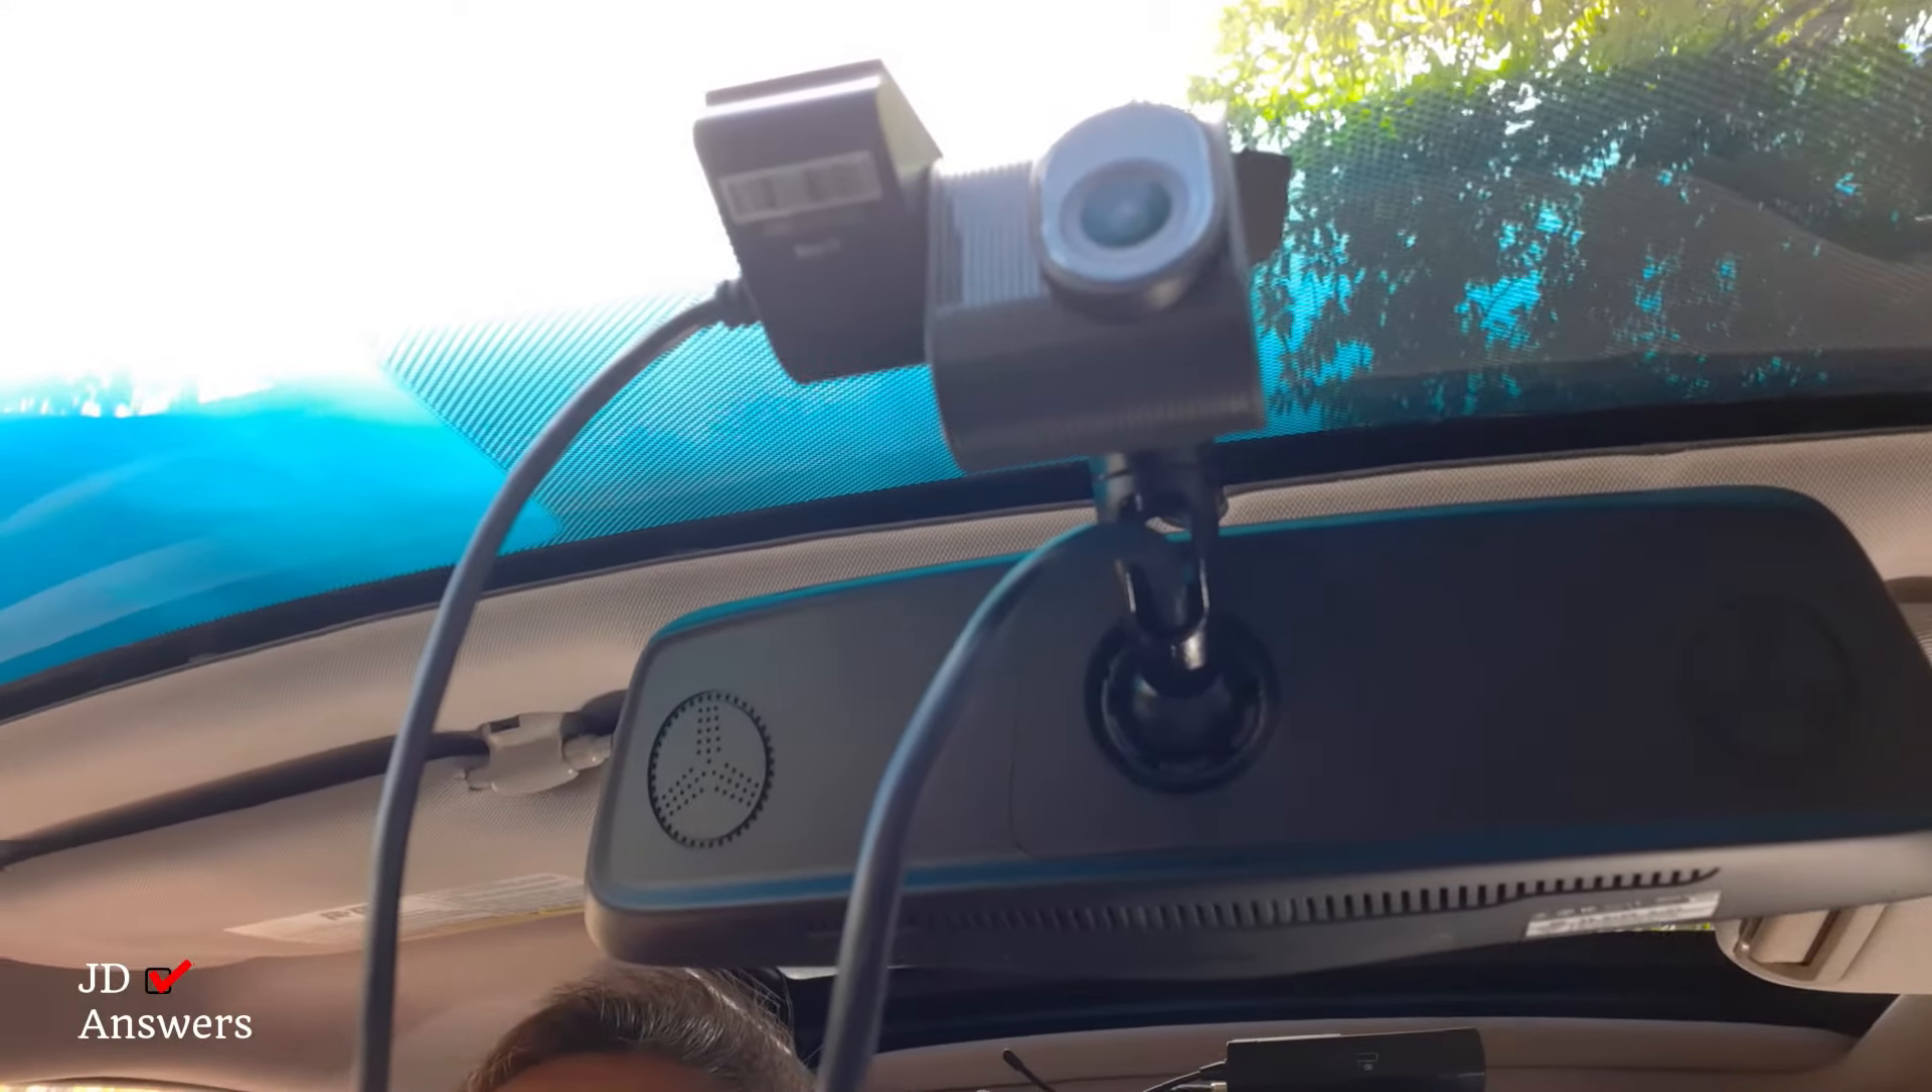Here's a close -up of how it looks, but I want you to notice how the lens is centered with the rear view mount. There it is, and you can see how it's centered.